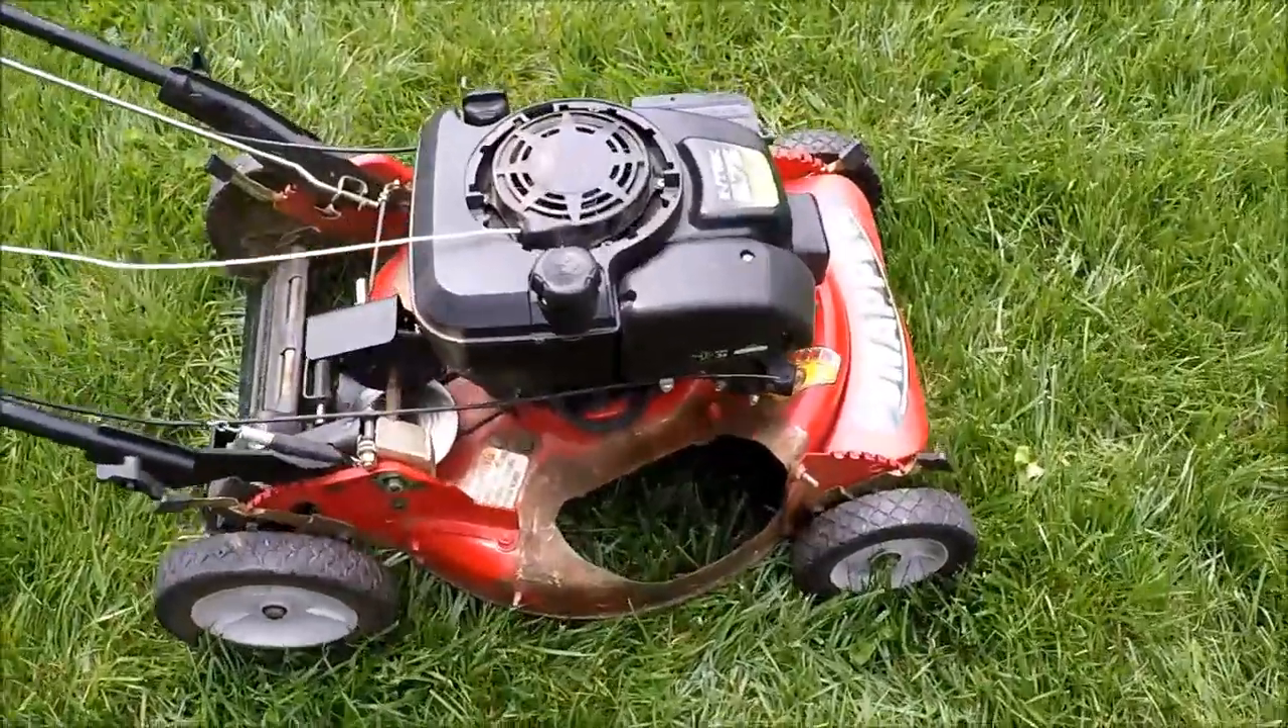And the cover is back on. Just did the reverse assembly. Got the gas tank back on.